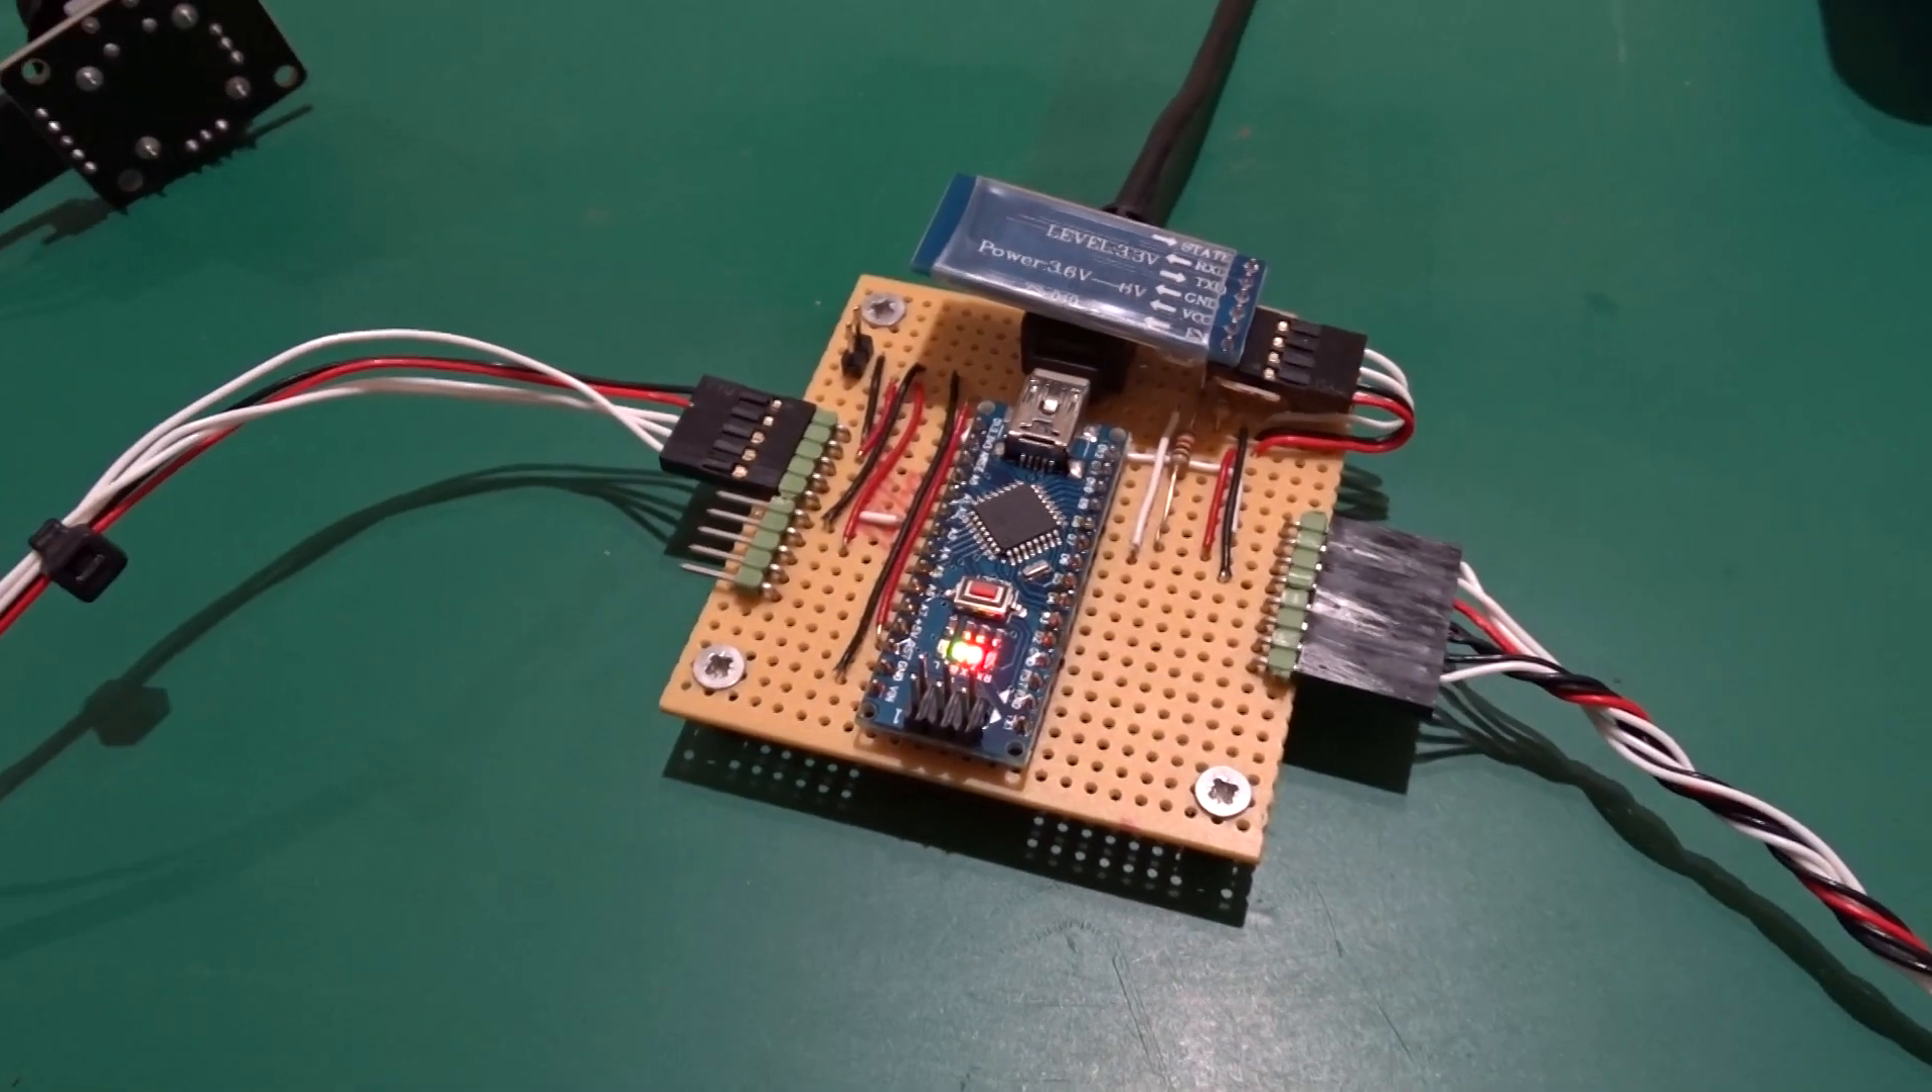I have taken the circuit off of the prototype breadboard and fabricated up a strip board circuit.